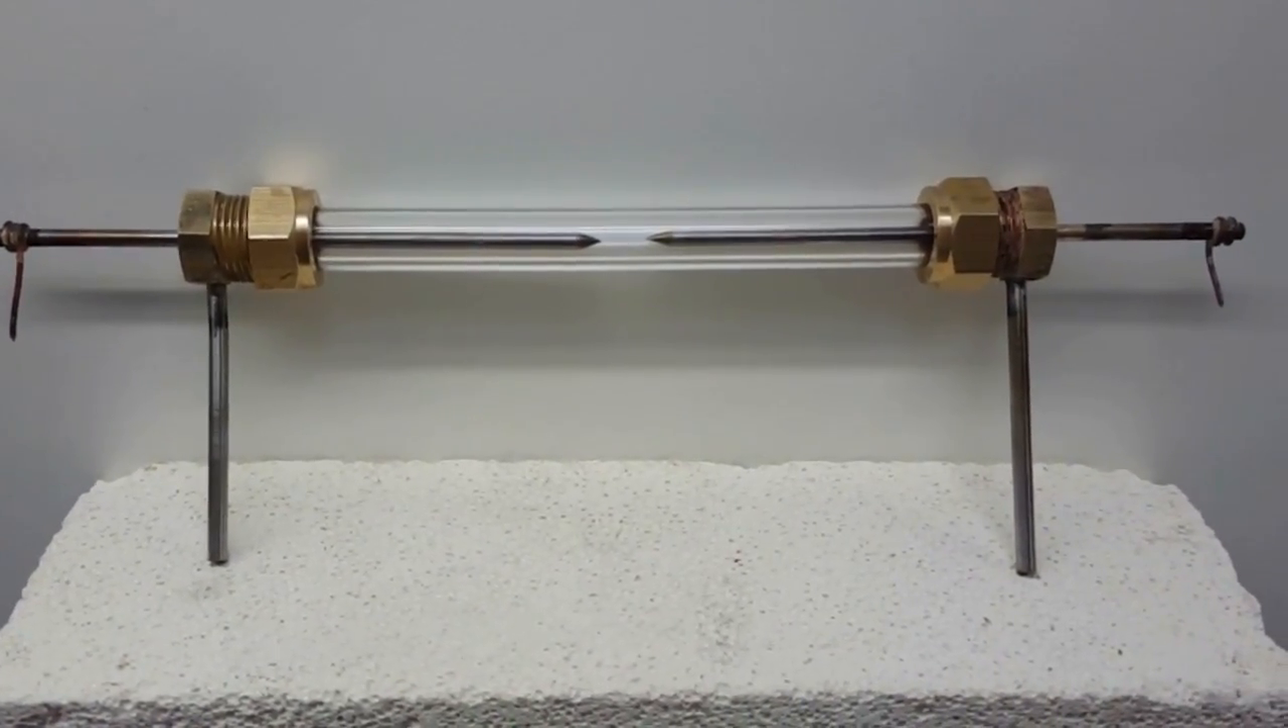Here you can see the half-finished reactor the two pure nickel electrodes inside with a spark gap in between.